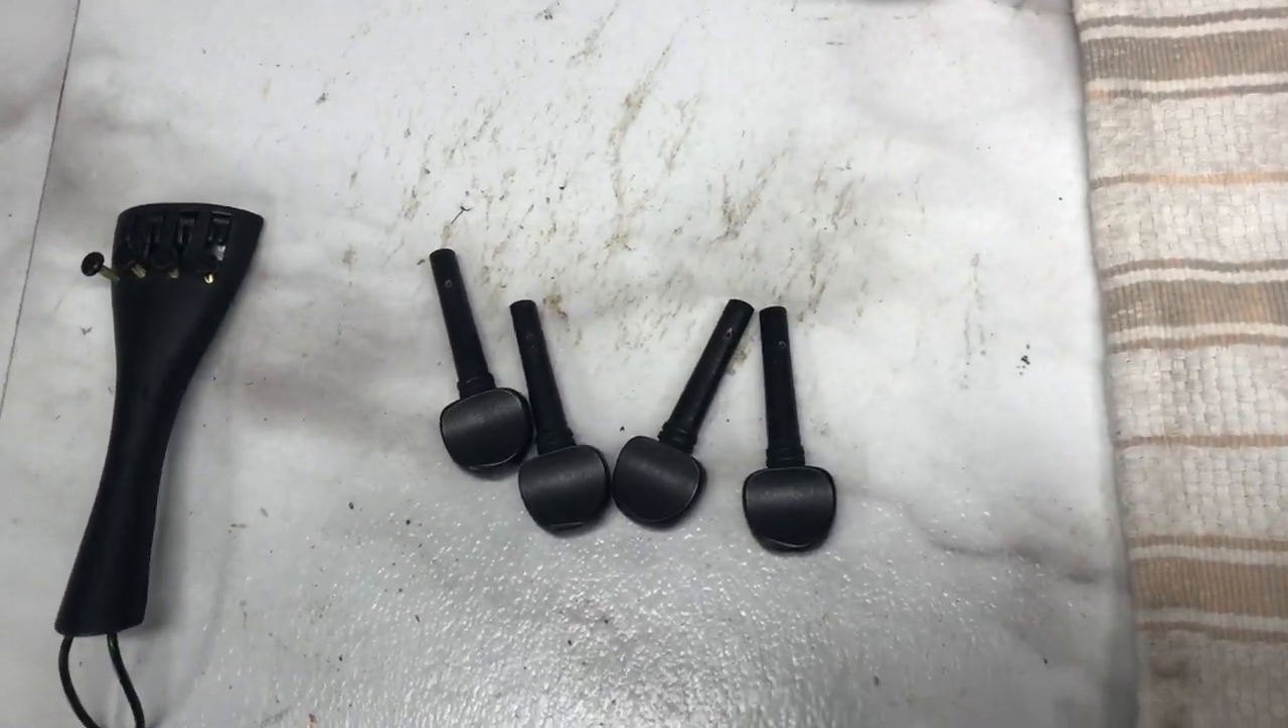Everything is taken apart the tuning pegs are here to be used later.